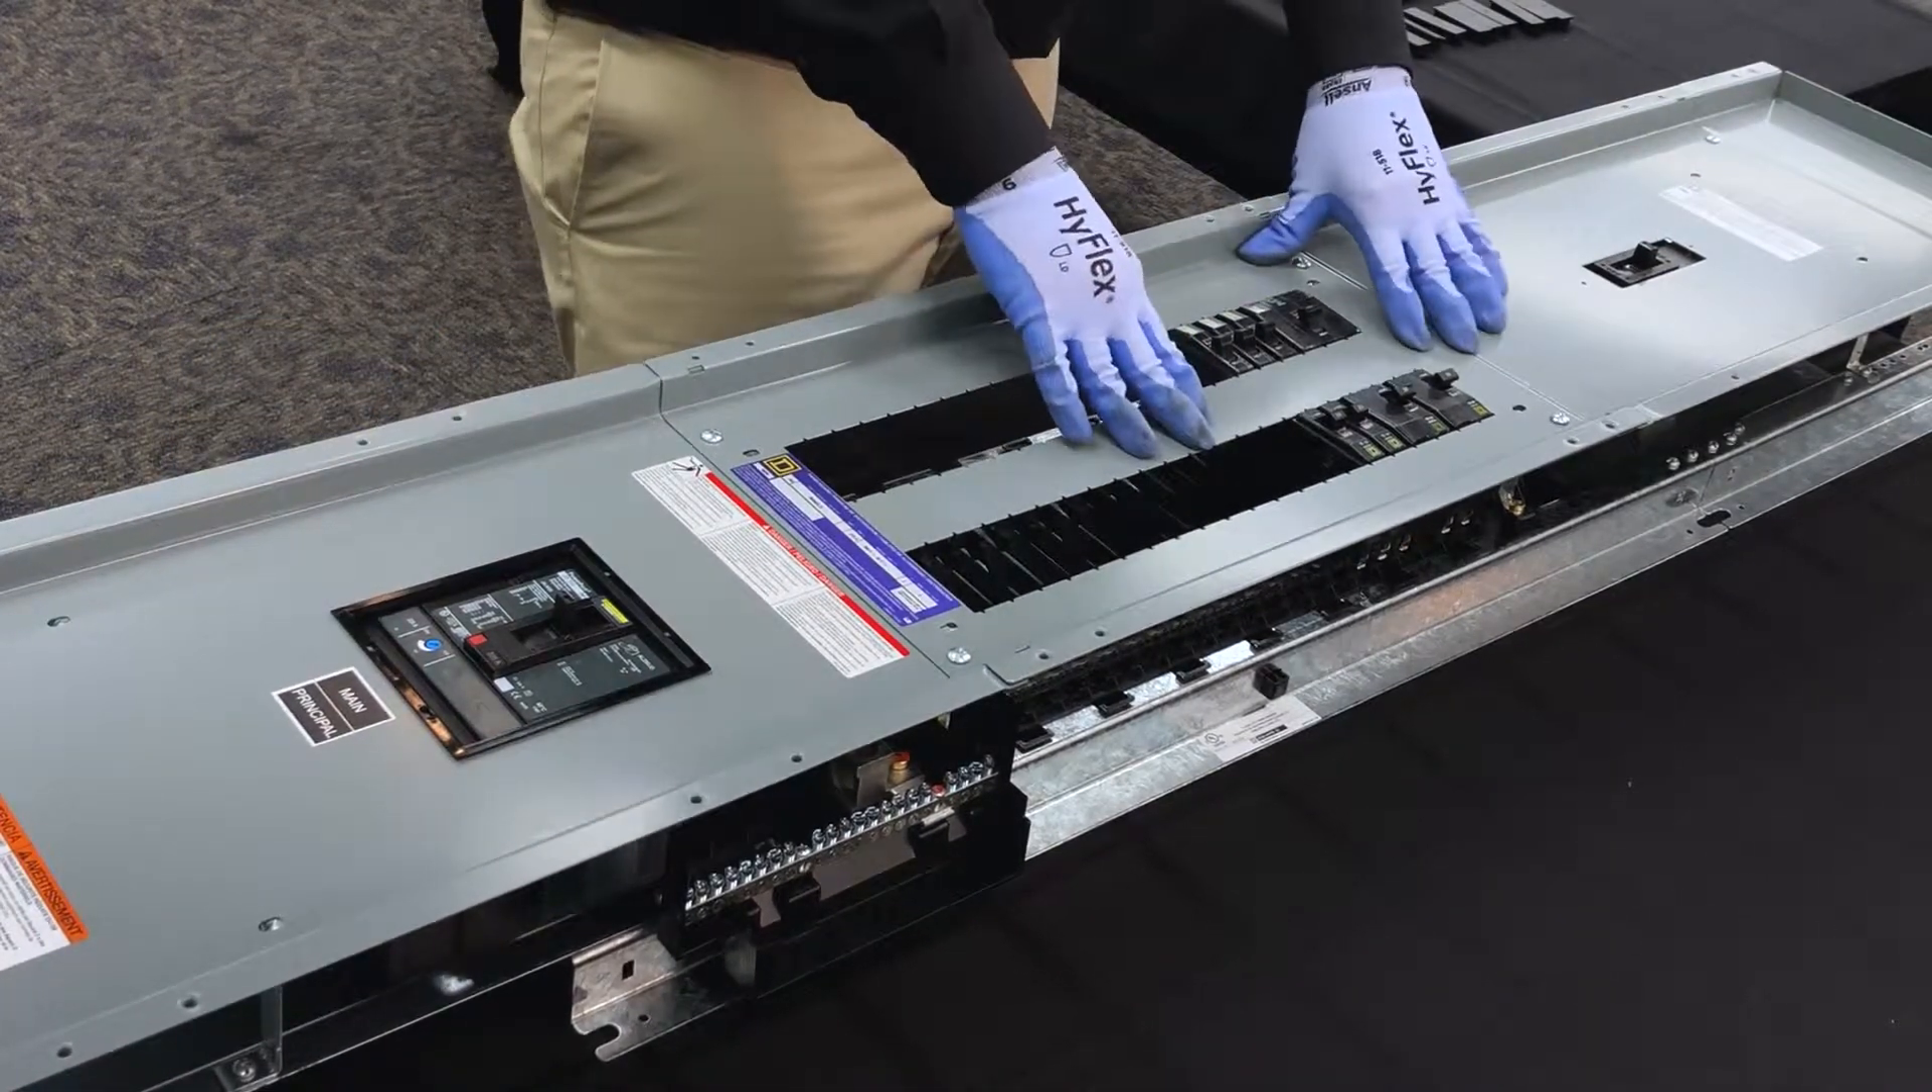As you can see, the breakers have properly aligned with the dead front openings.